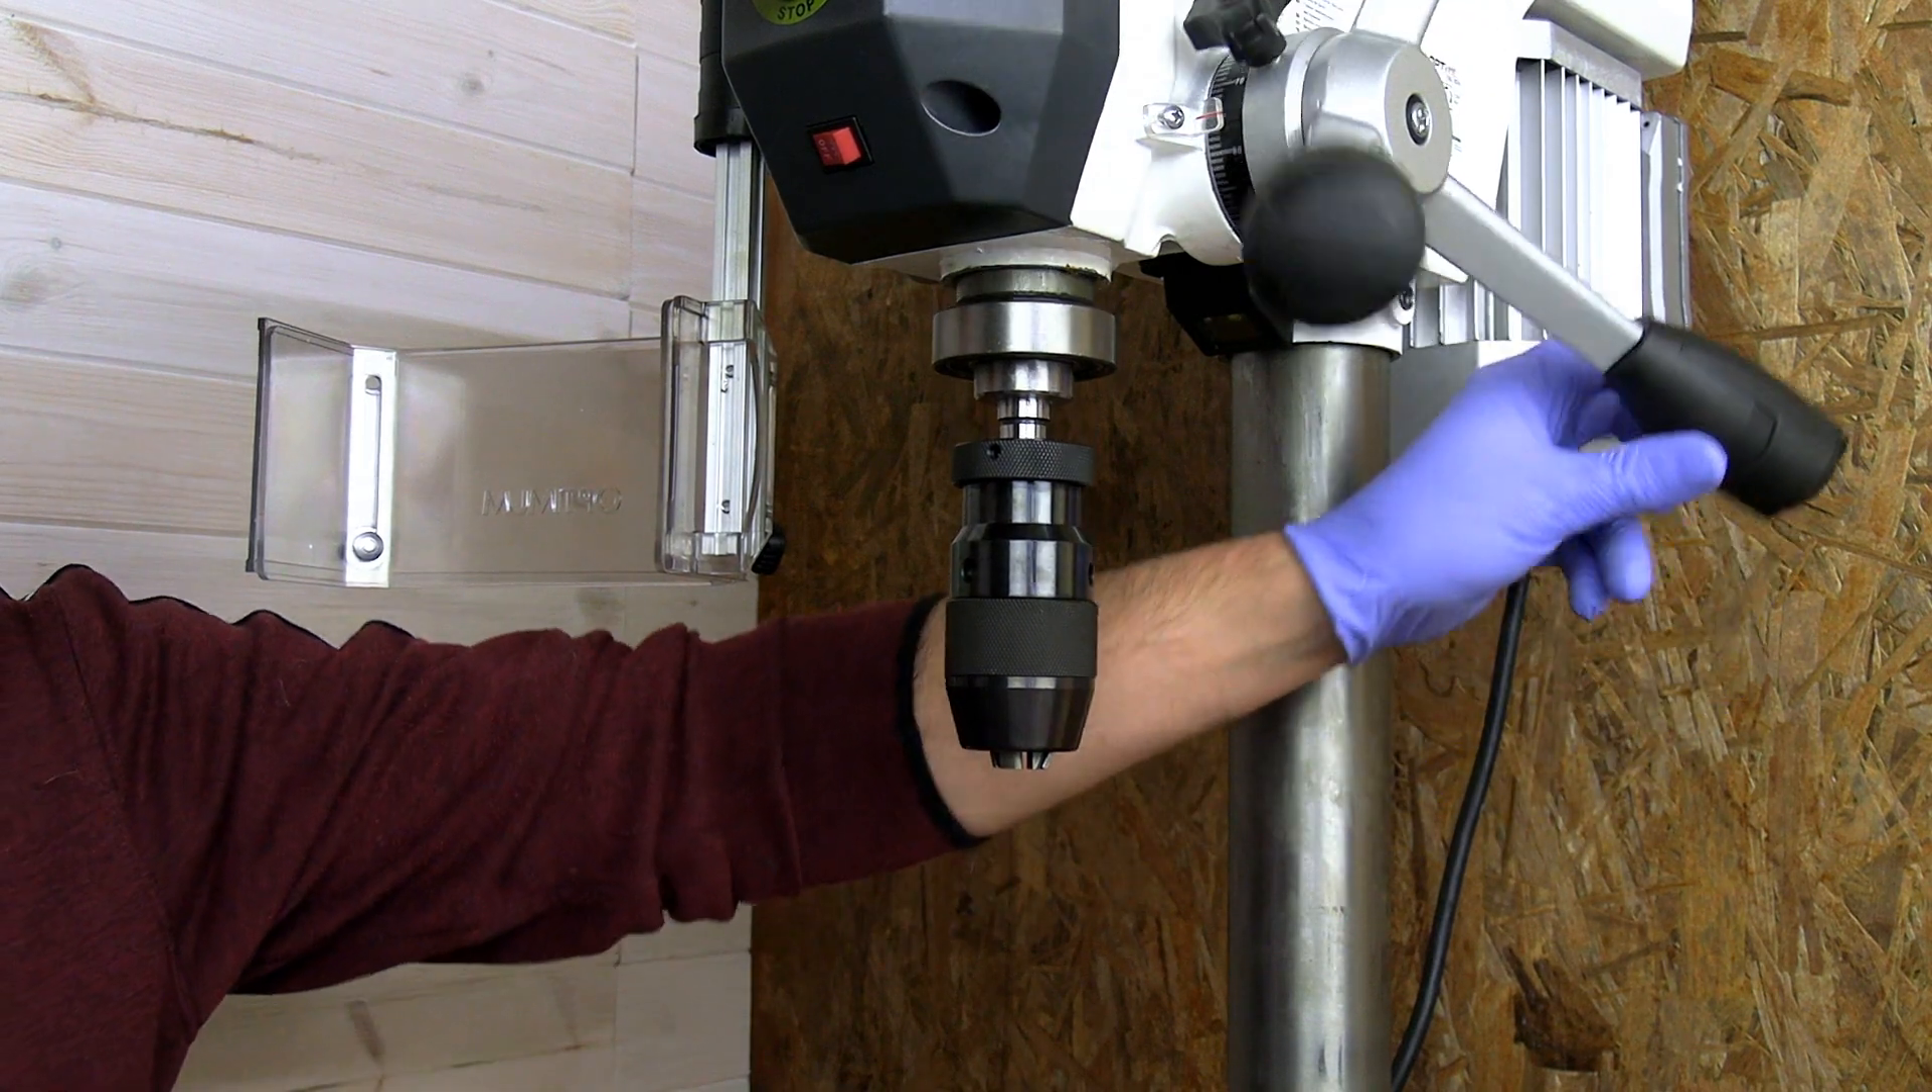And the chuck of this super drill press is installed and ready to work.